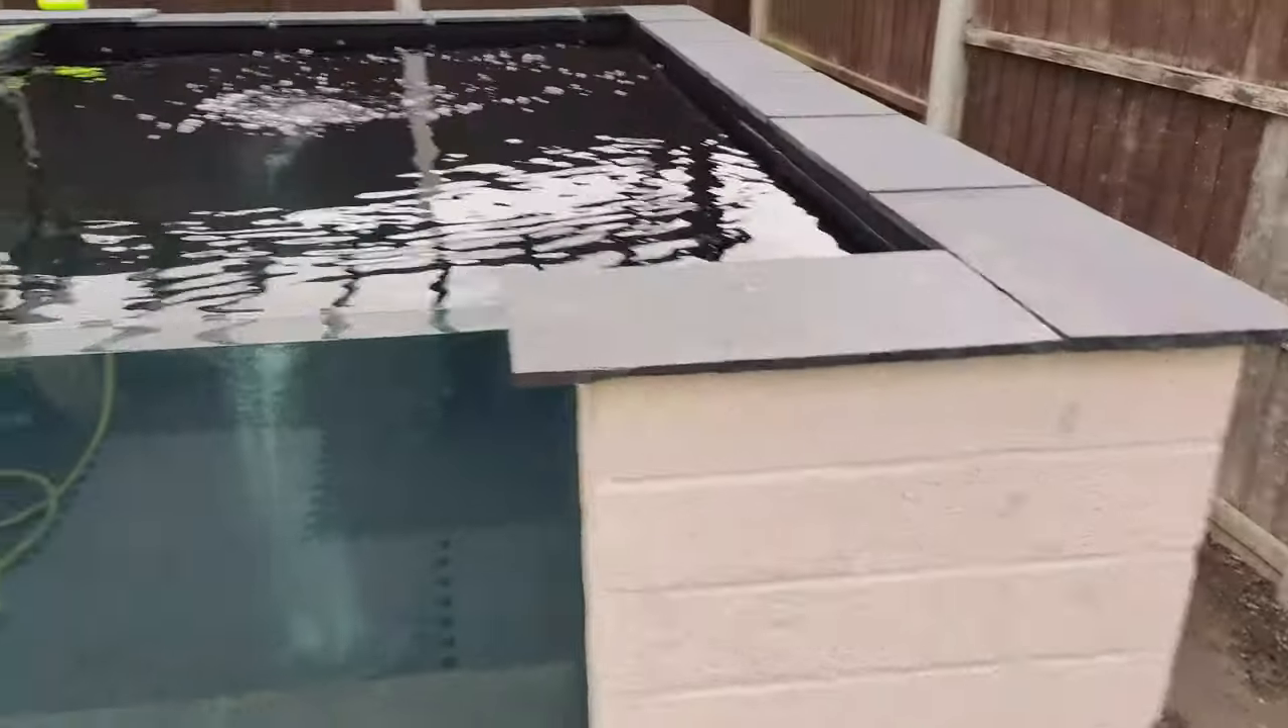Beautiful. So here we are now. All stones in position.